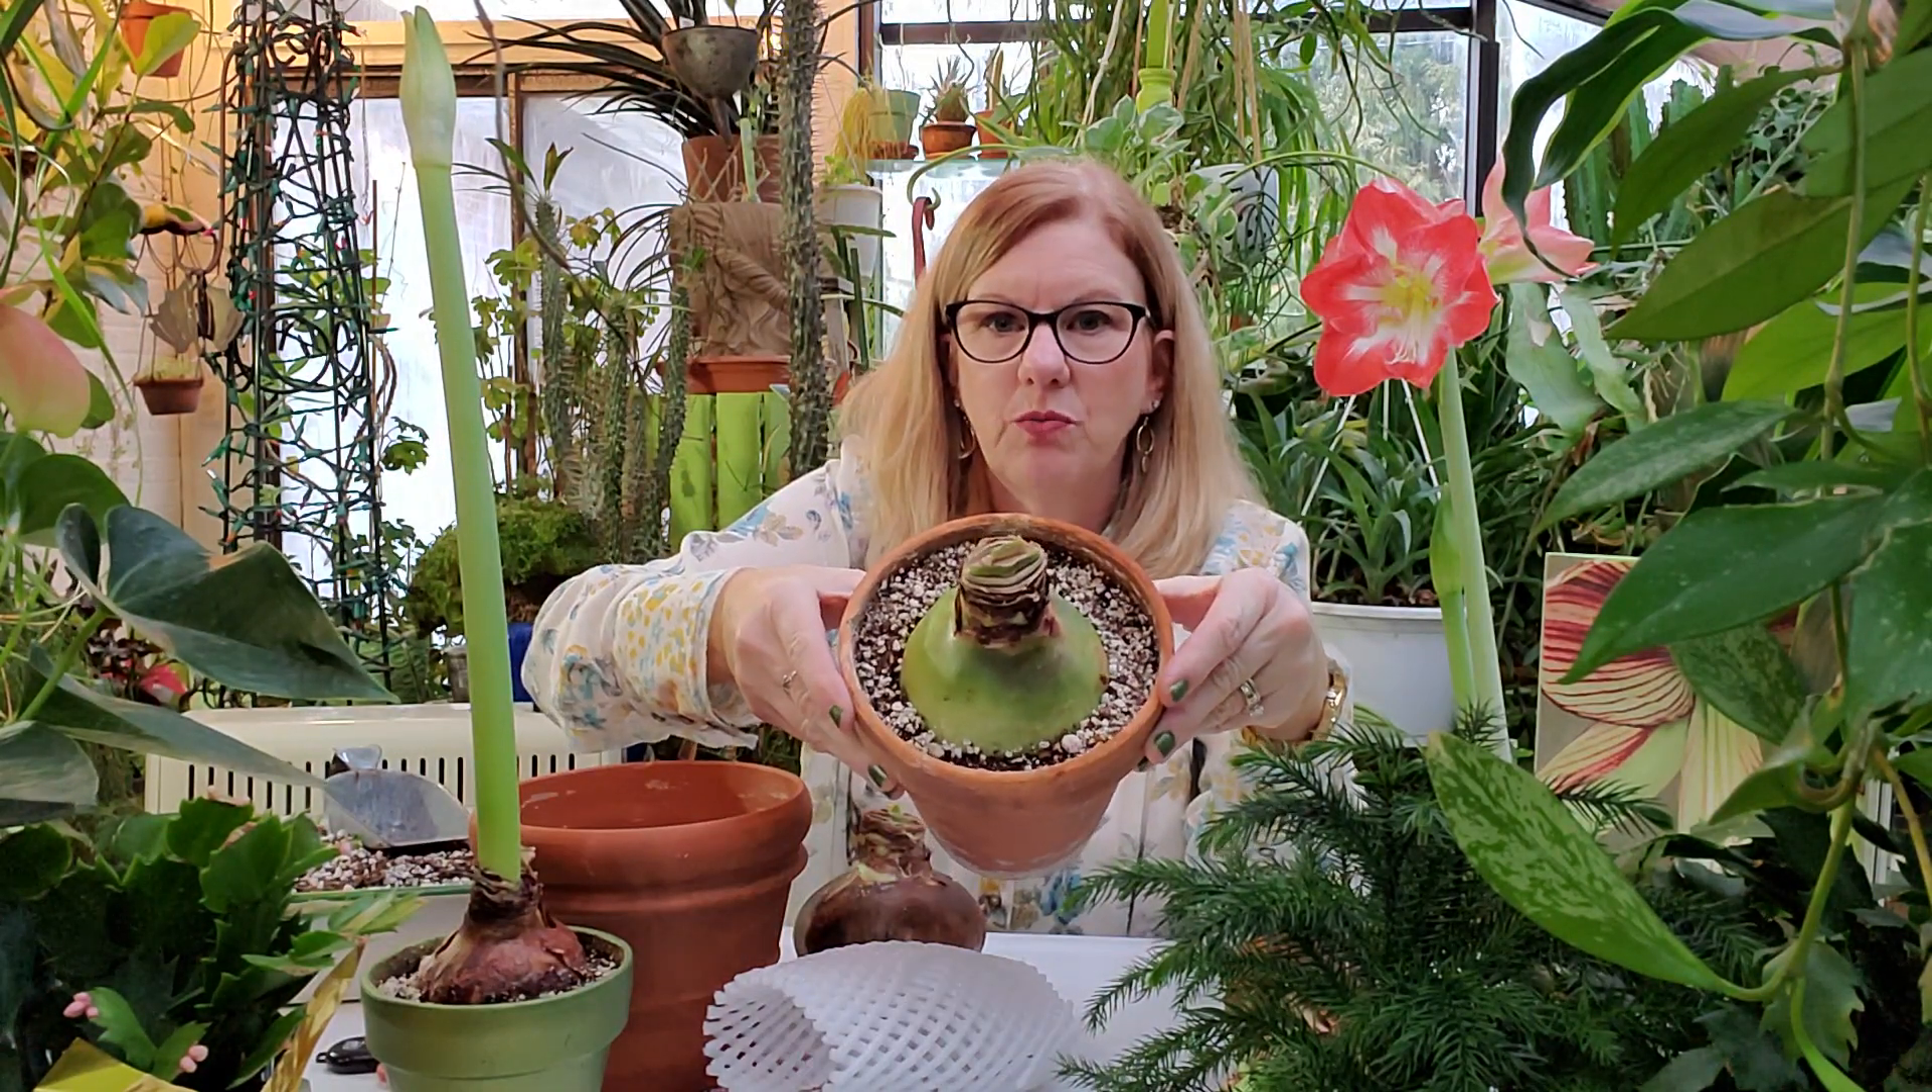About a third of the bulb is sticking out.